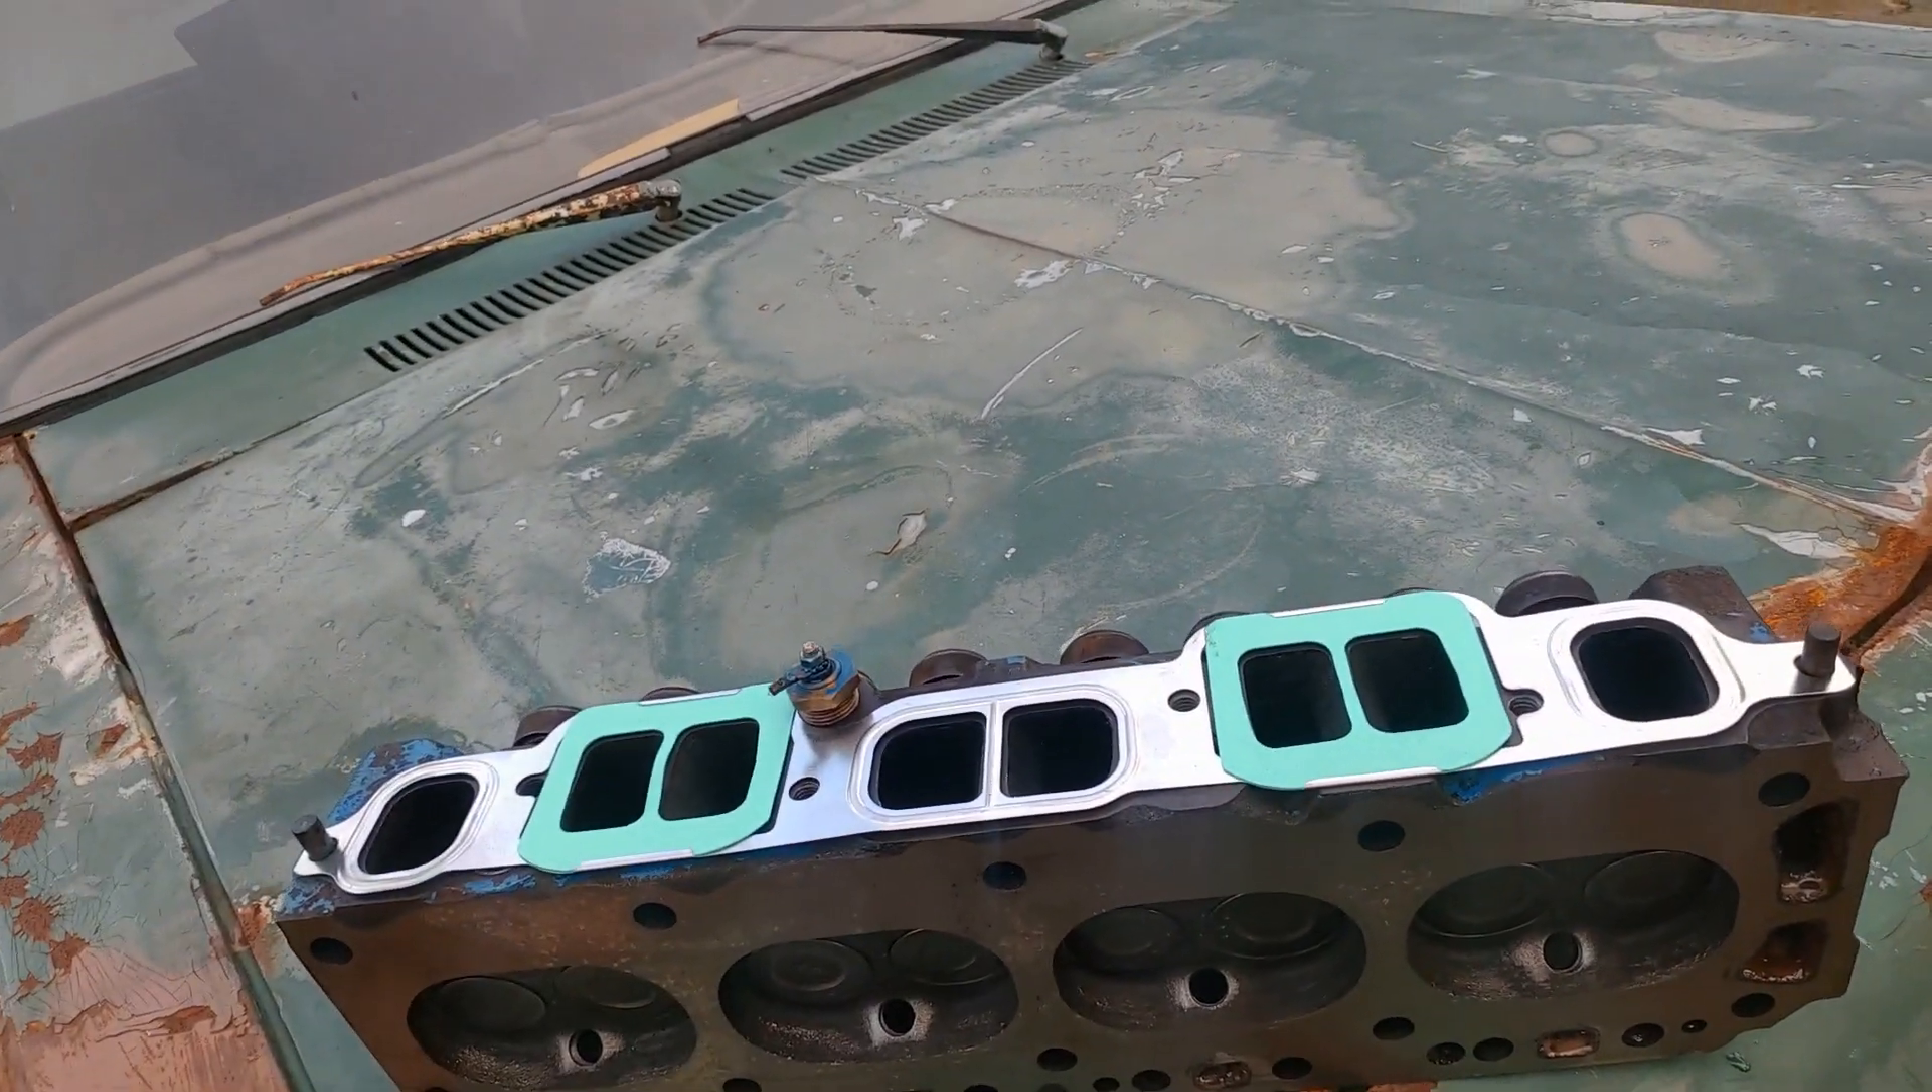Então aqui tá pronto Já coloquei a junta De admissão aqui em cima.